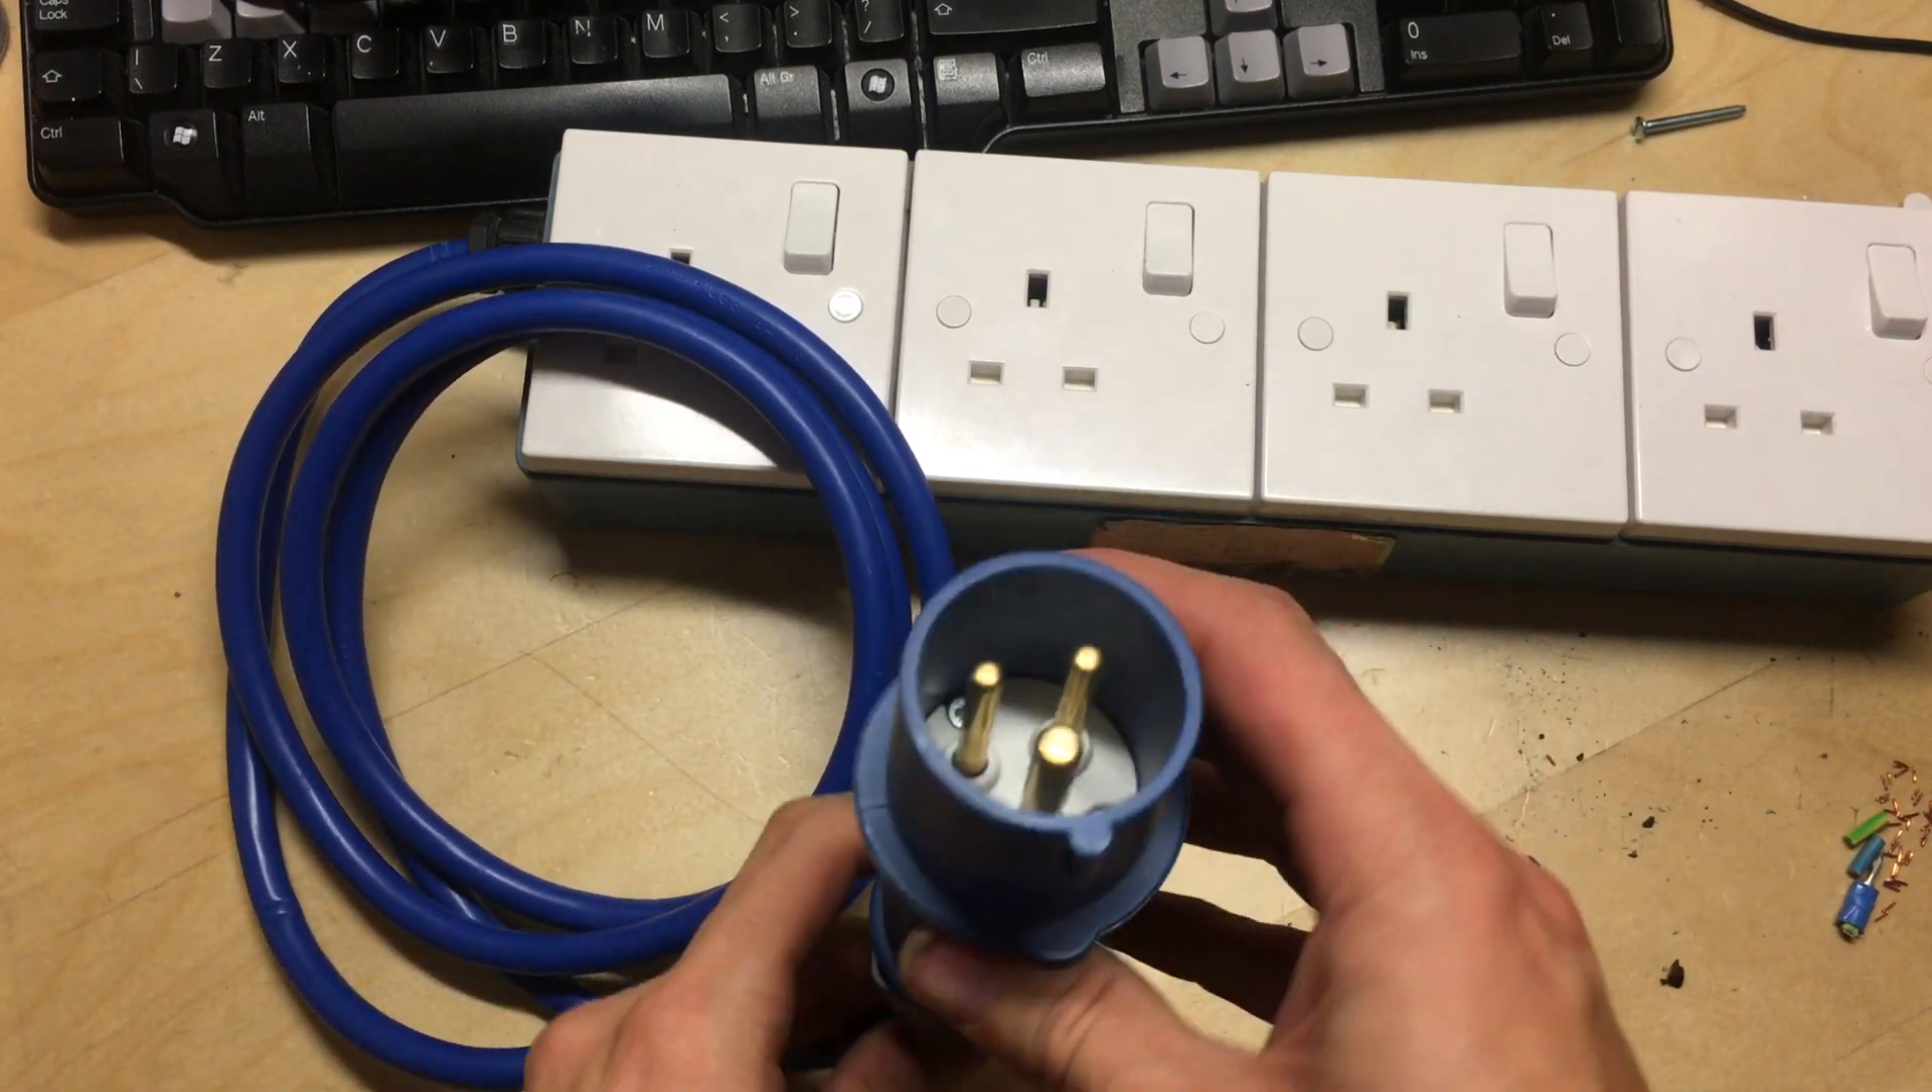So that's our finished product now we've got the four sockets installed on here we've got the new thicker incoming mains cable and the 16 amp new plug that's actually in decent condition all ready to go.